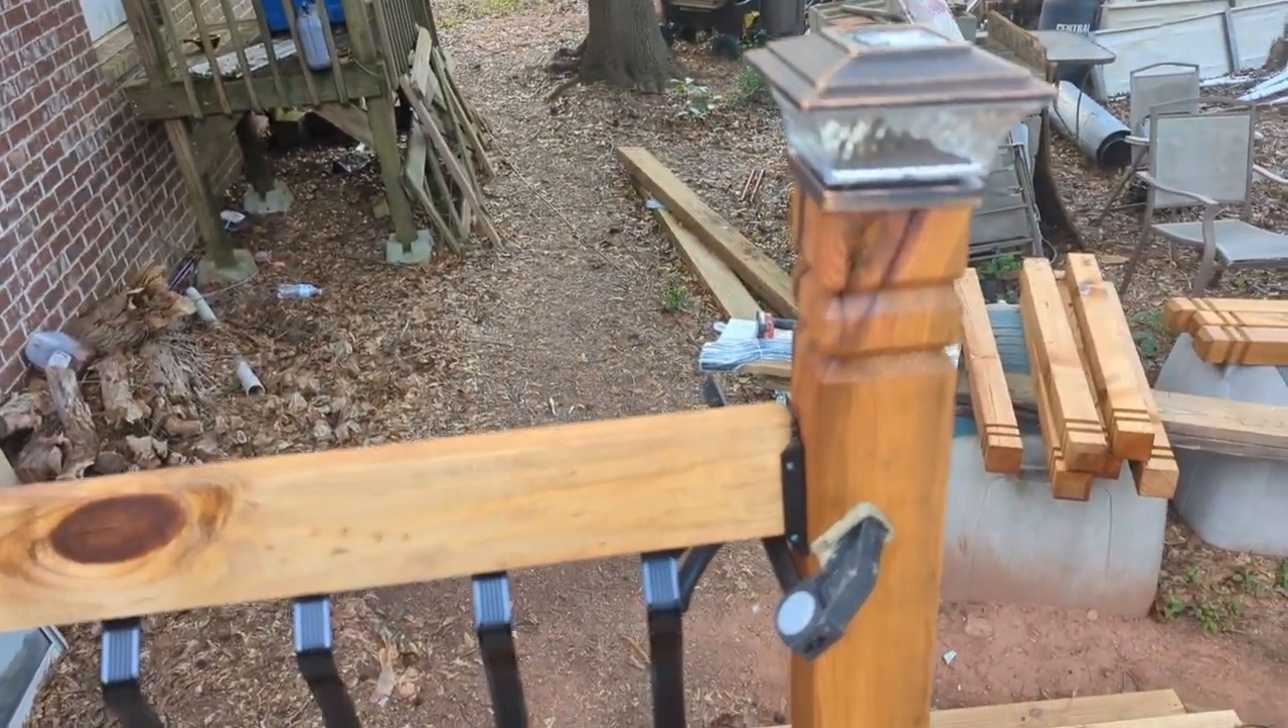Okay so I have started putting the rails together.